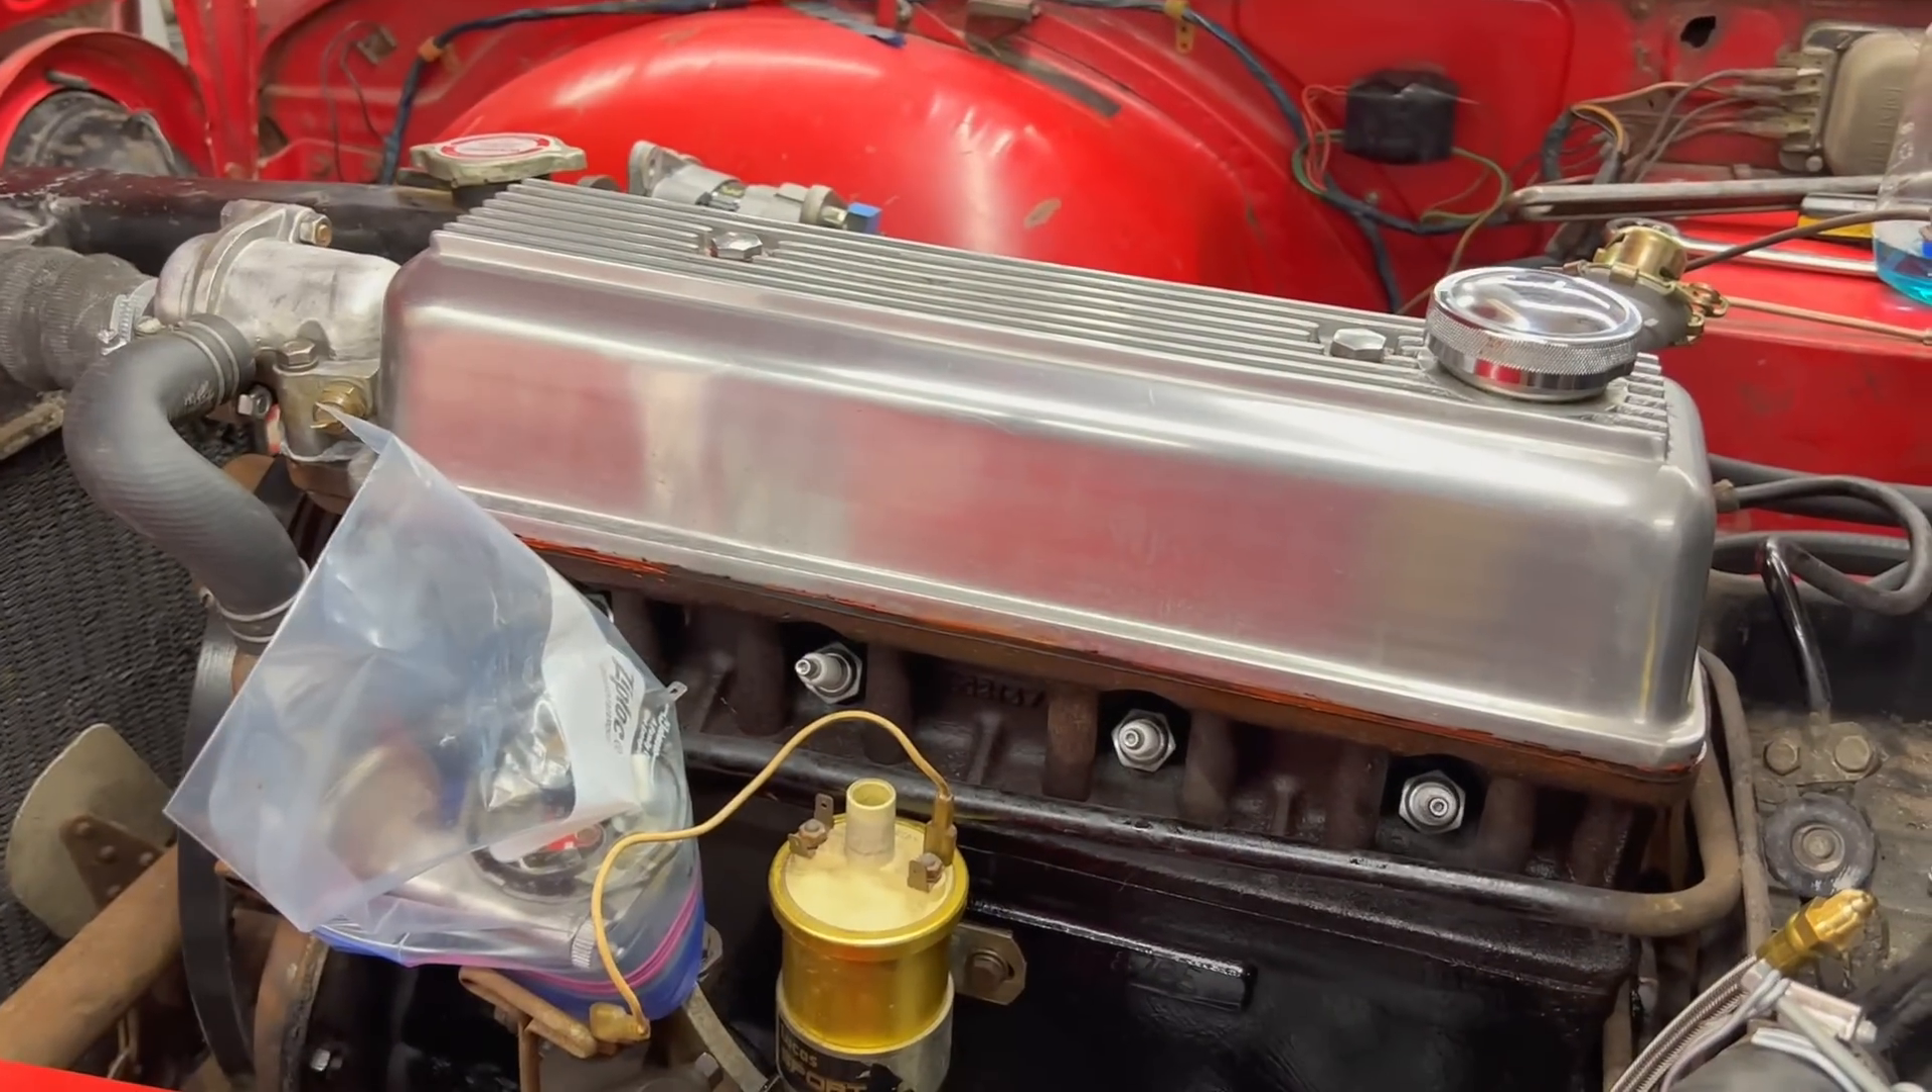All right, we added a little bit of bling to the car after we used the second-hand aluminum or alloy cover from my TR3.